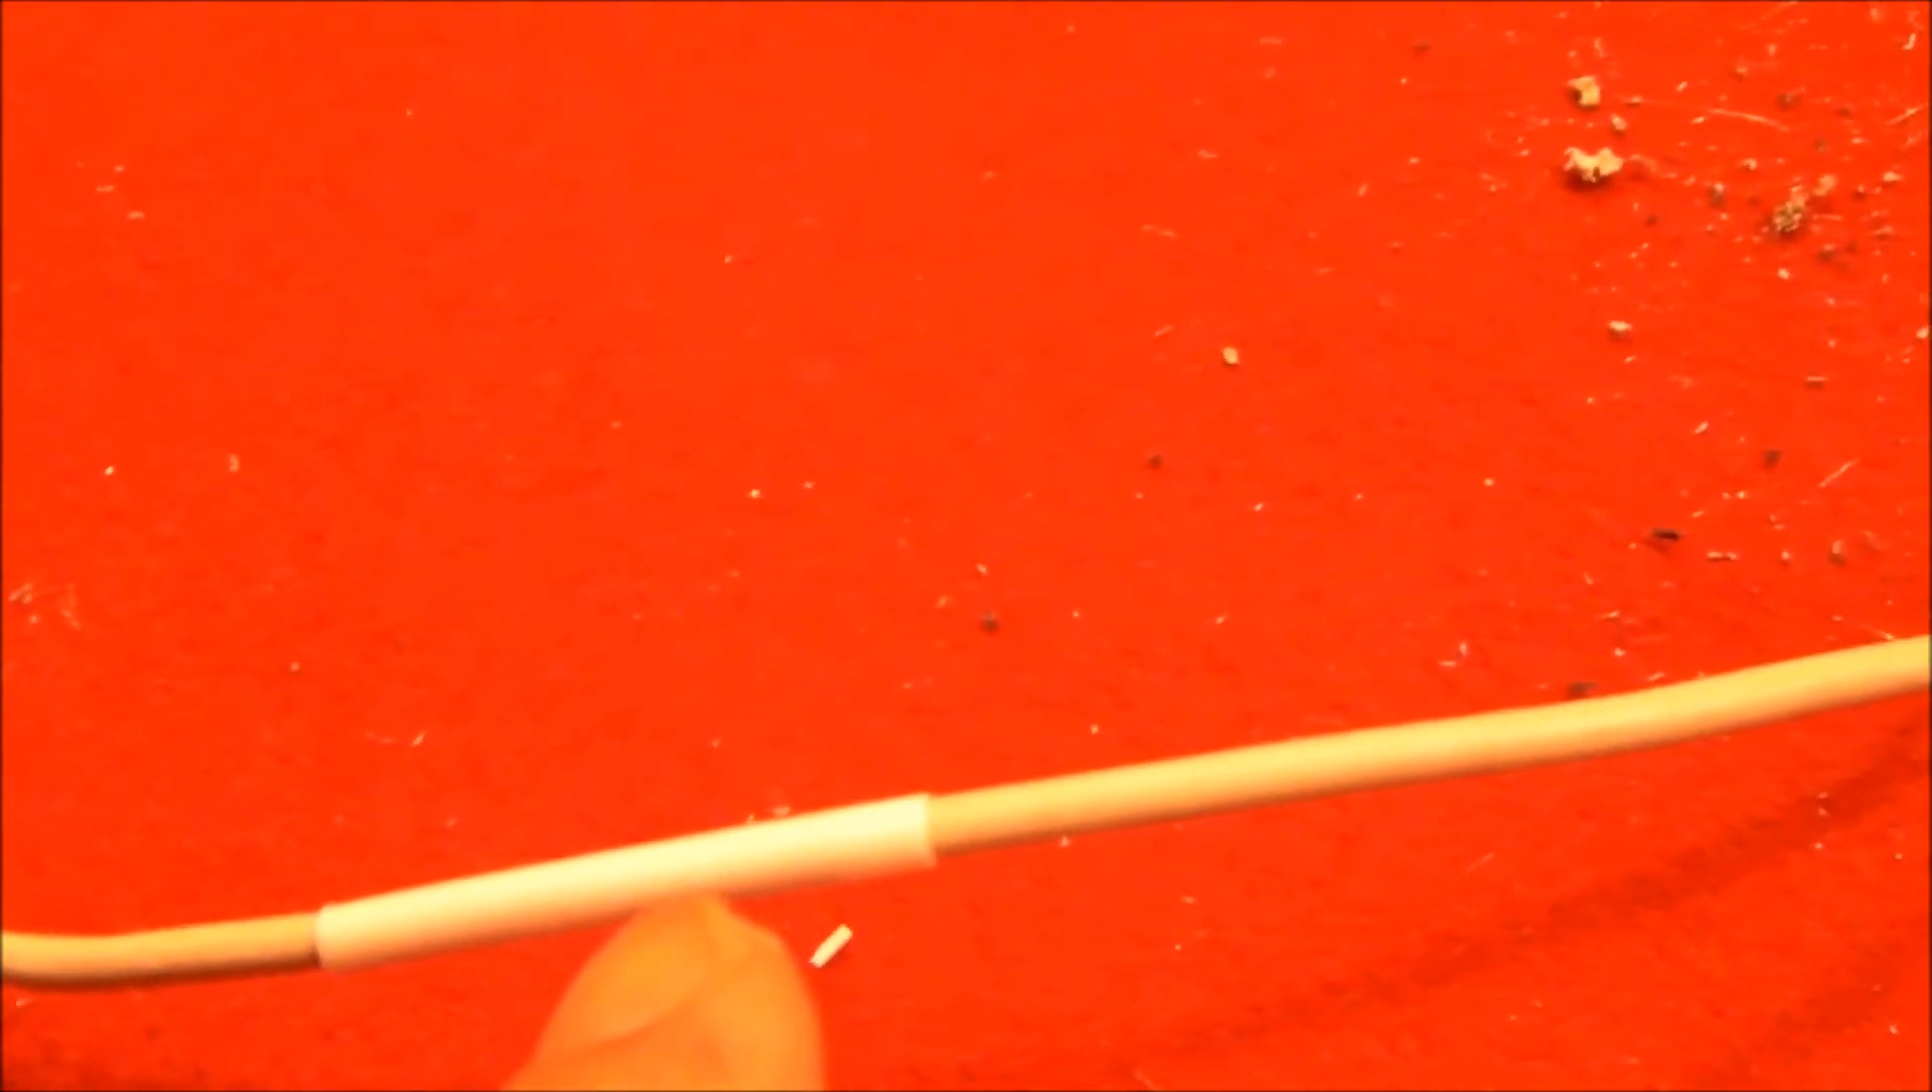So, I put a little piece of shrink tubing back here, and I'll show you what that's for a little bit later.